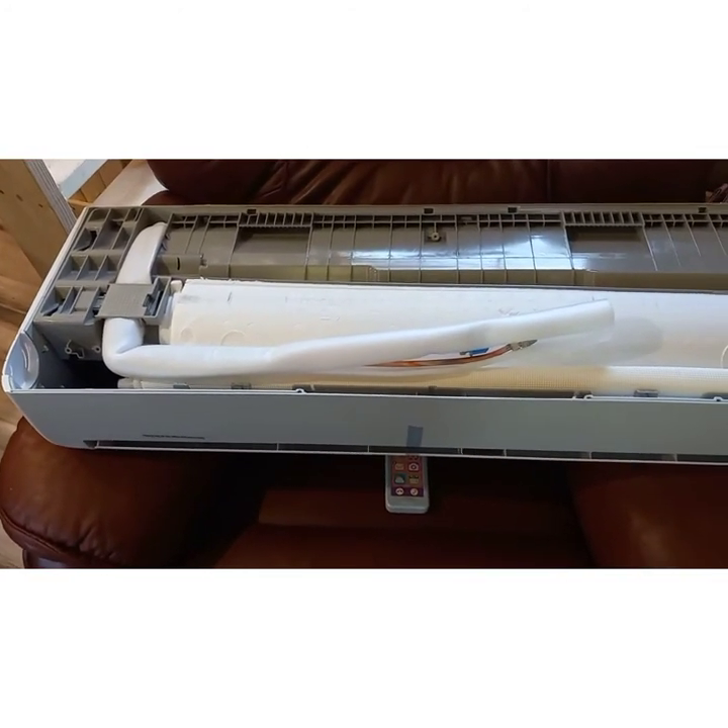Here is our indoor unit. It is upside down, just sitting in the chair right now, uh, waiting to get, uh, mounted.